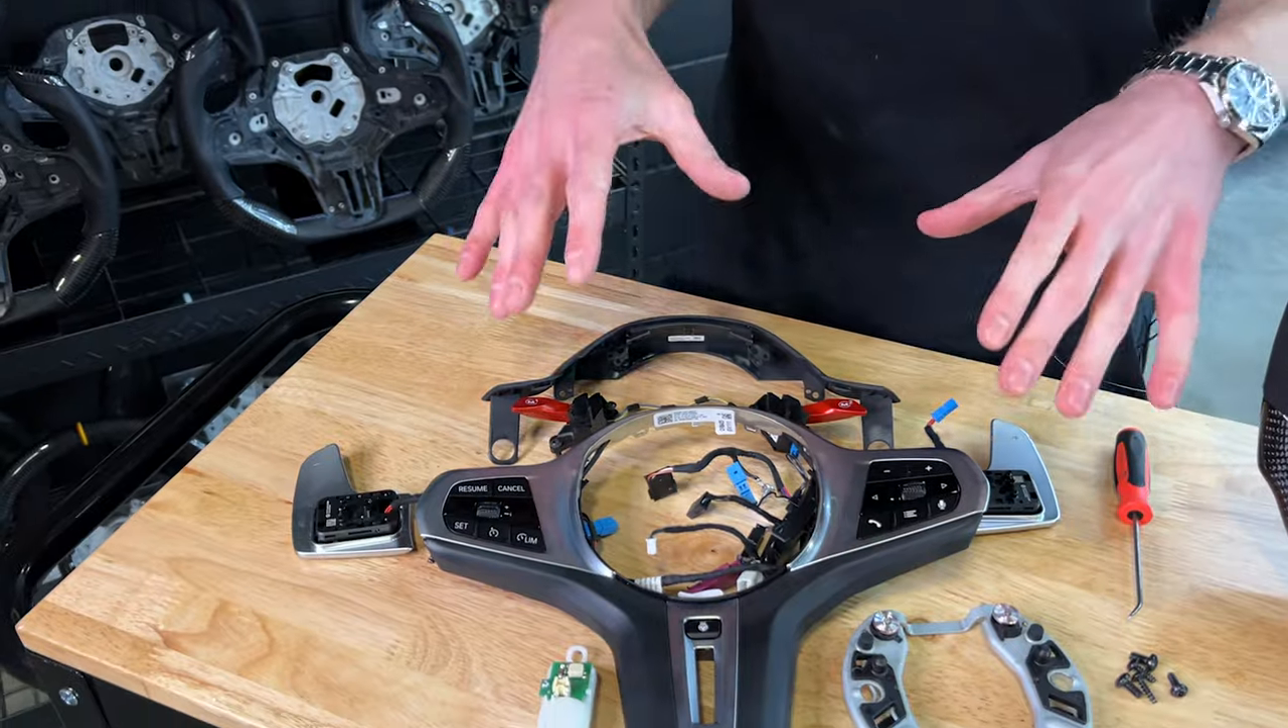So guys we've got all of our peripherals here taken off of the OEM steering wheel.